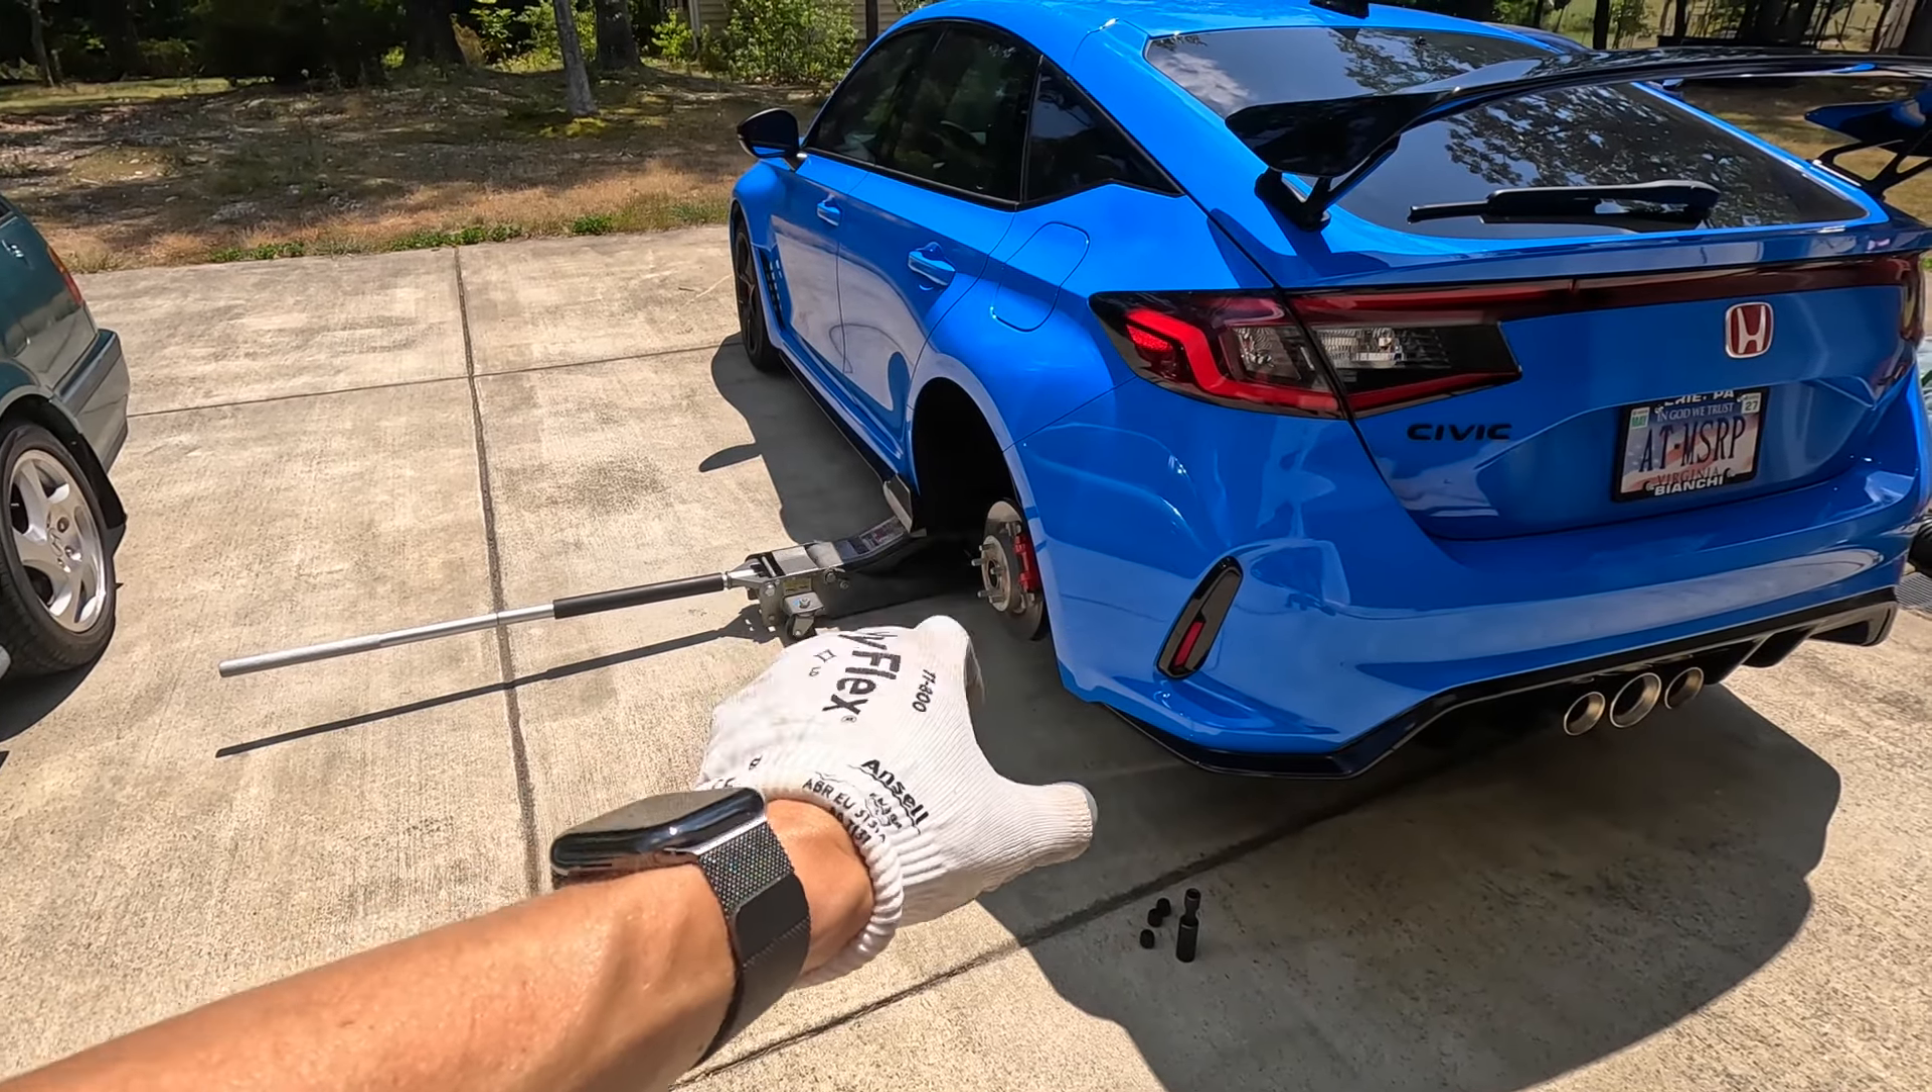Okay driver's side rear wheel and tire removed from the FL5 Type R. So let me go ahead and show you guys what's going on here.